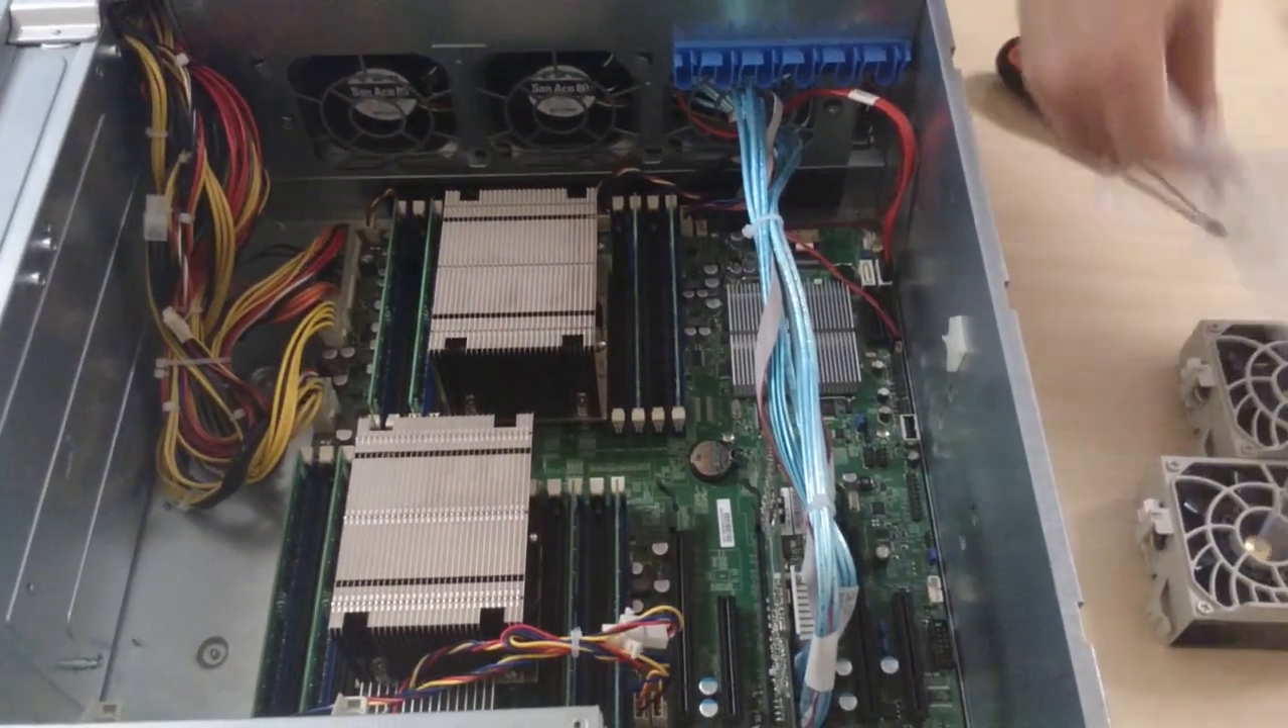So, both of the heat sinks are now in place.